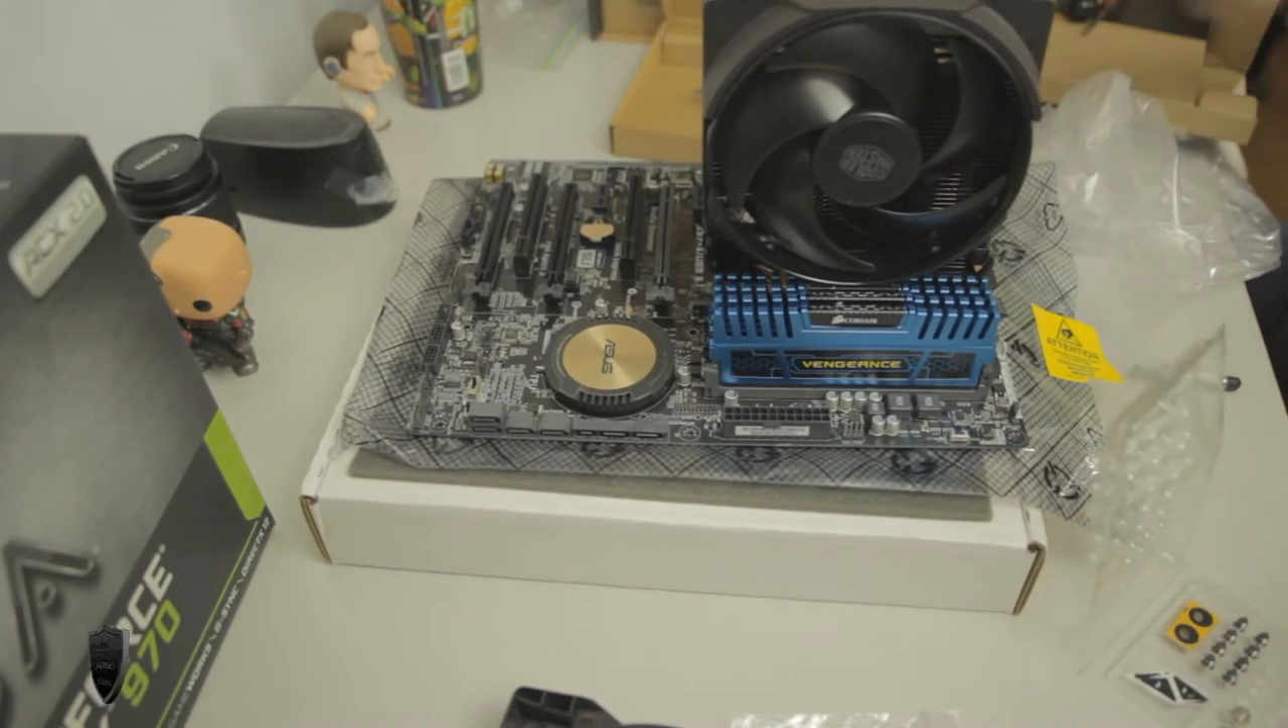My ram sticks are too big it's not going to go. That fan is too big.